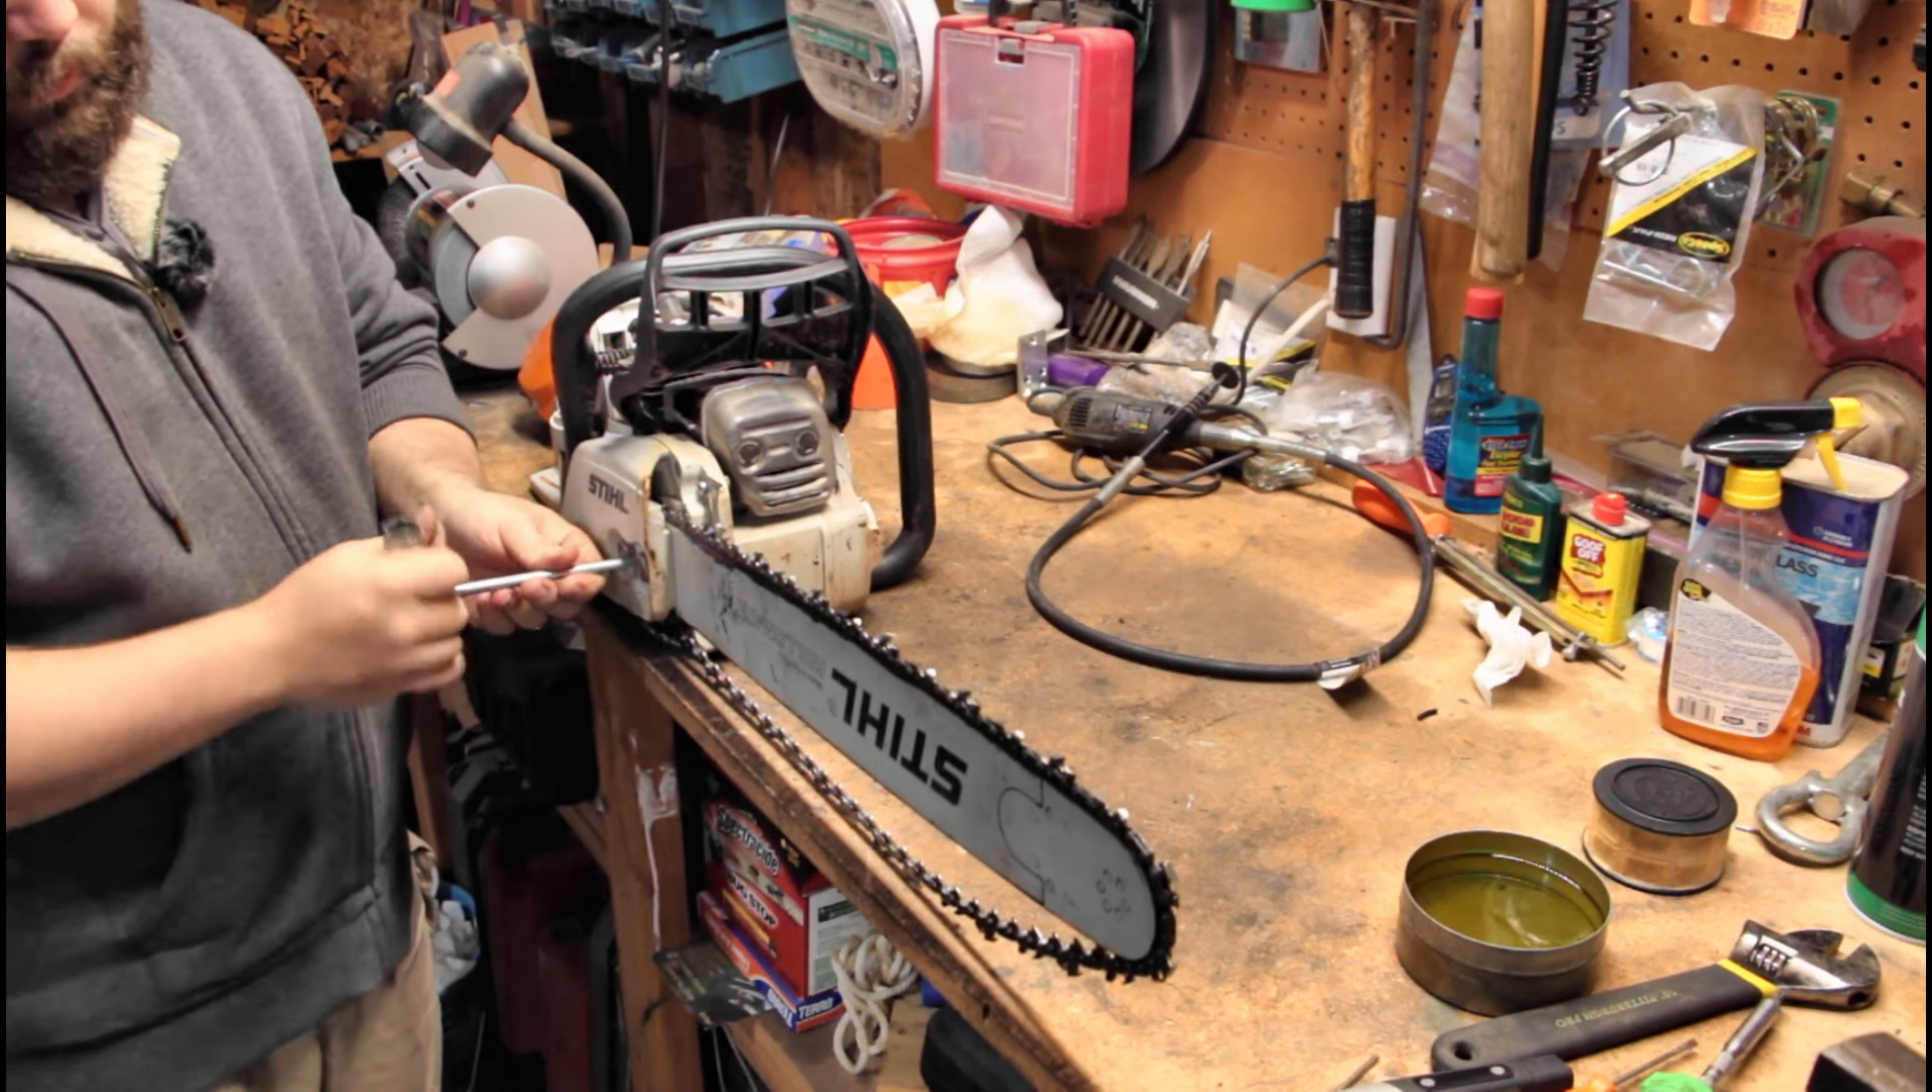I'm looking at the bottom of the chain there and you can see this gap.